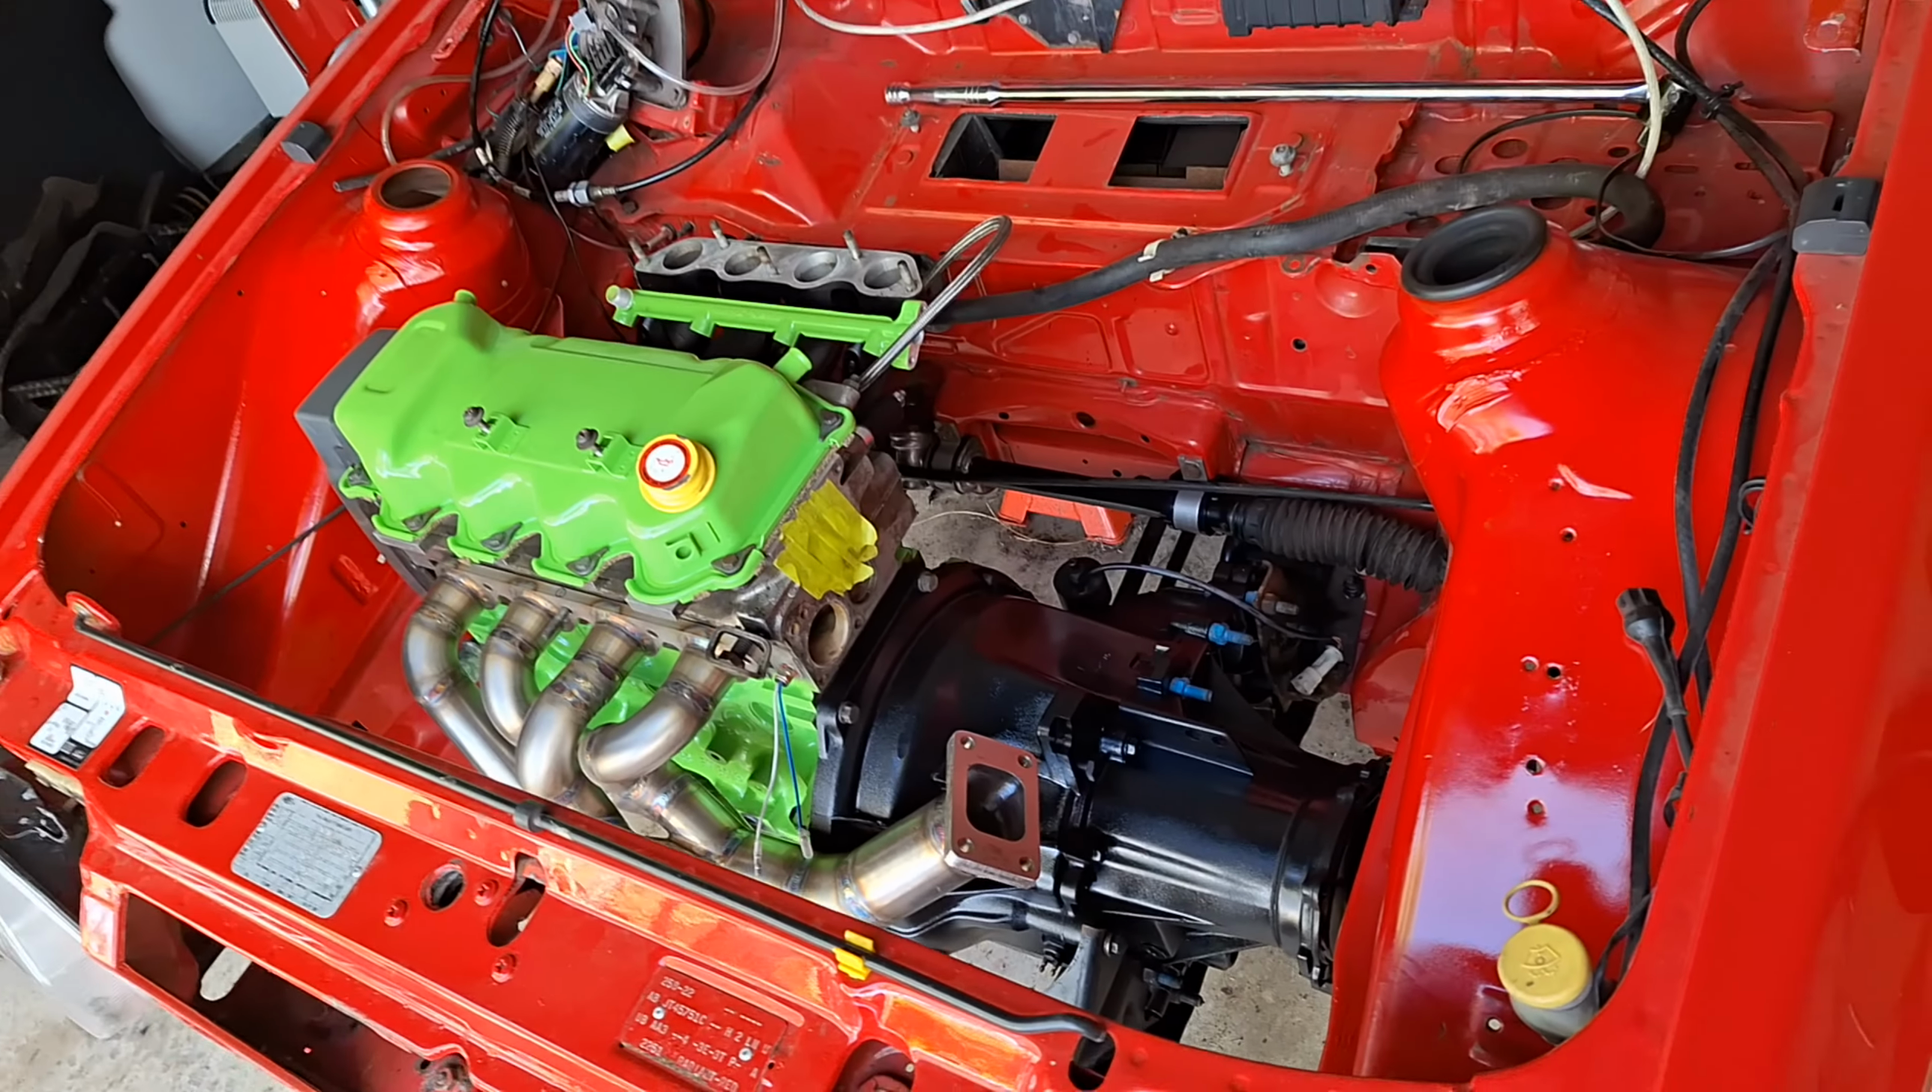There you can see the manifold sat on there.